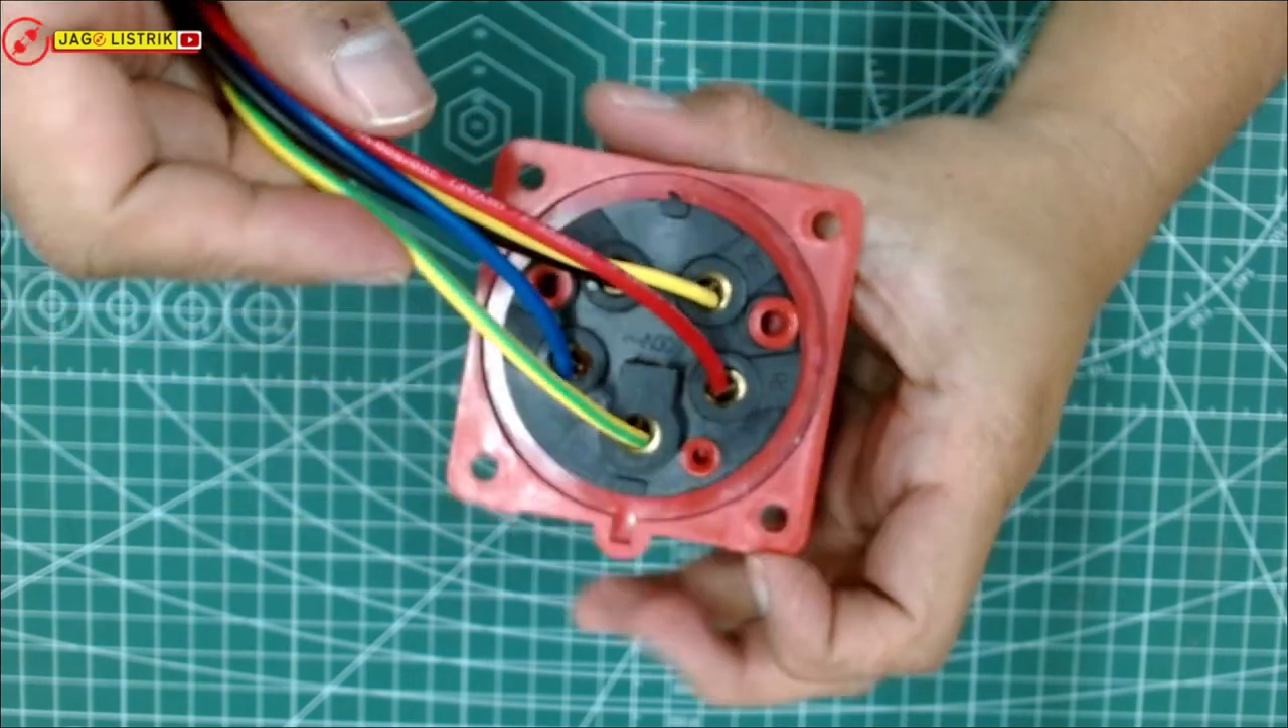Oke semua kabel Kelima kabel sudah terpasang Ground RST neutral nya.